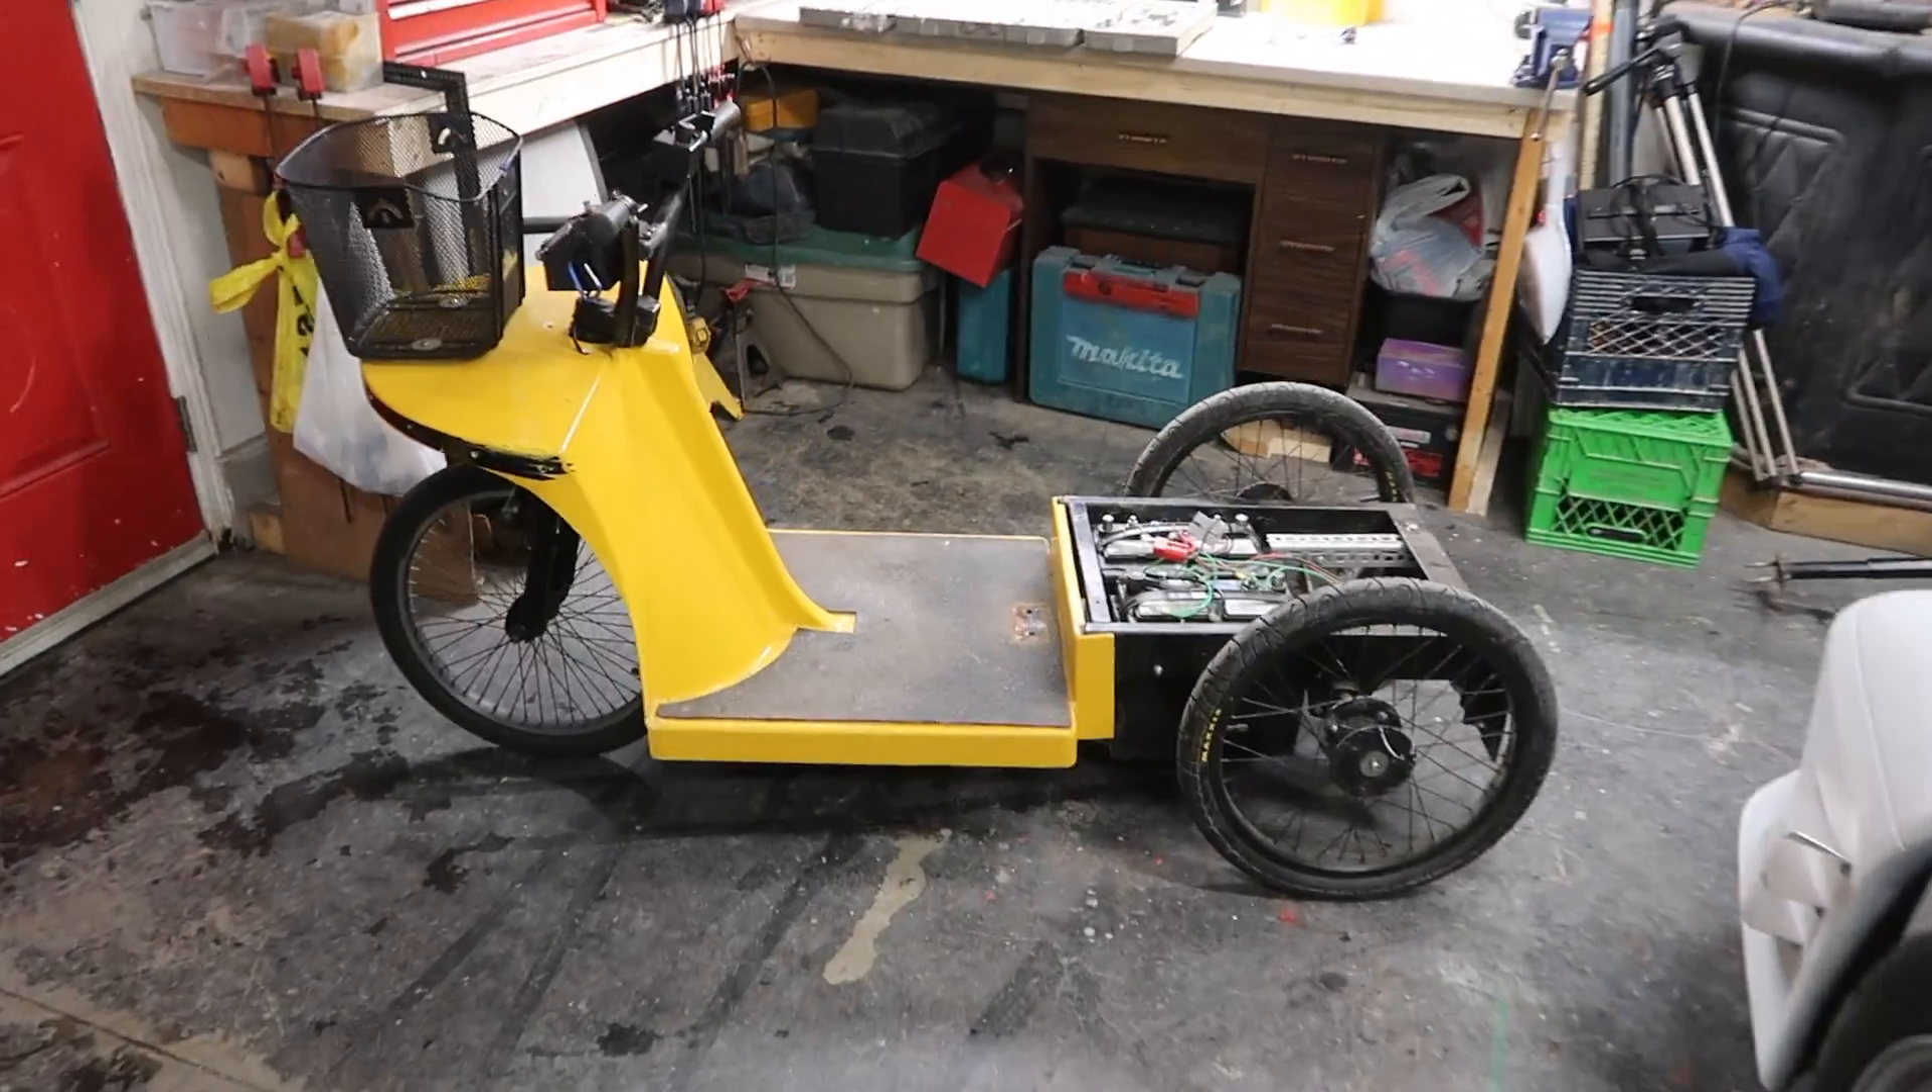I got the seat and the whole back end off and we are basically left with some sort of a scooter looking thingamajigger.